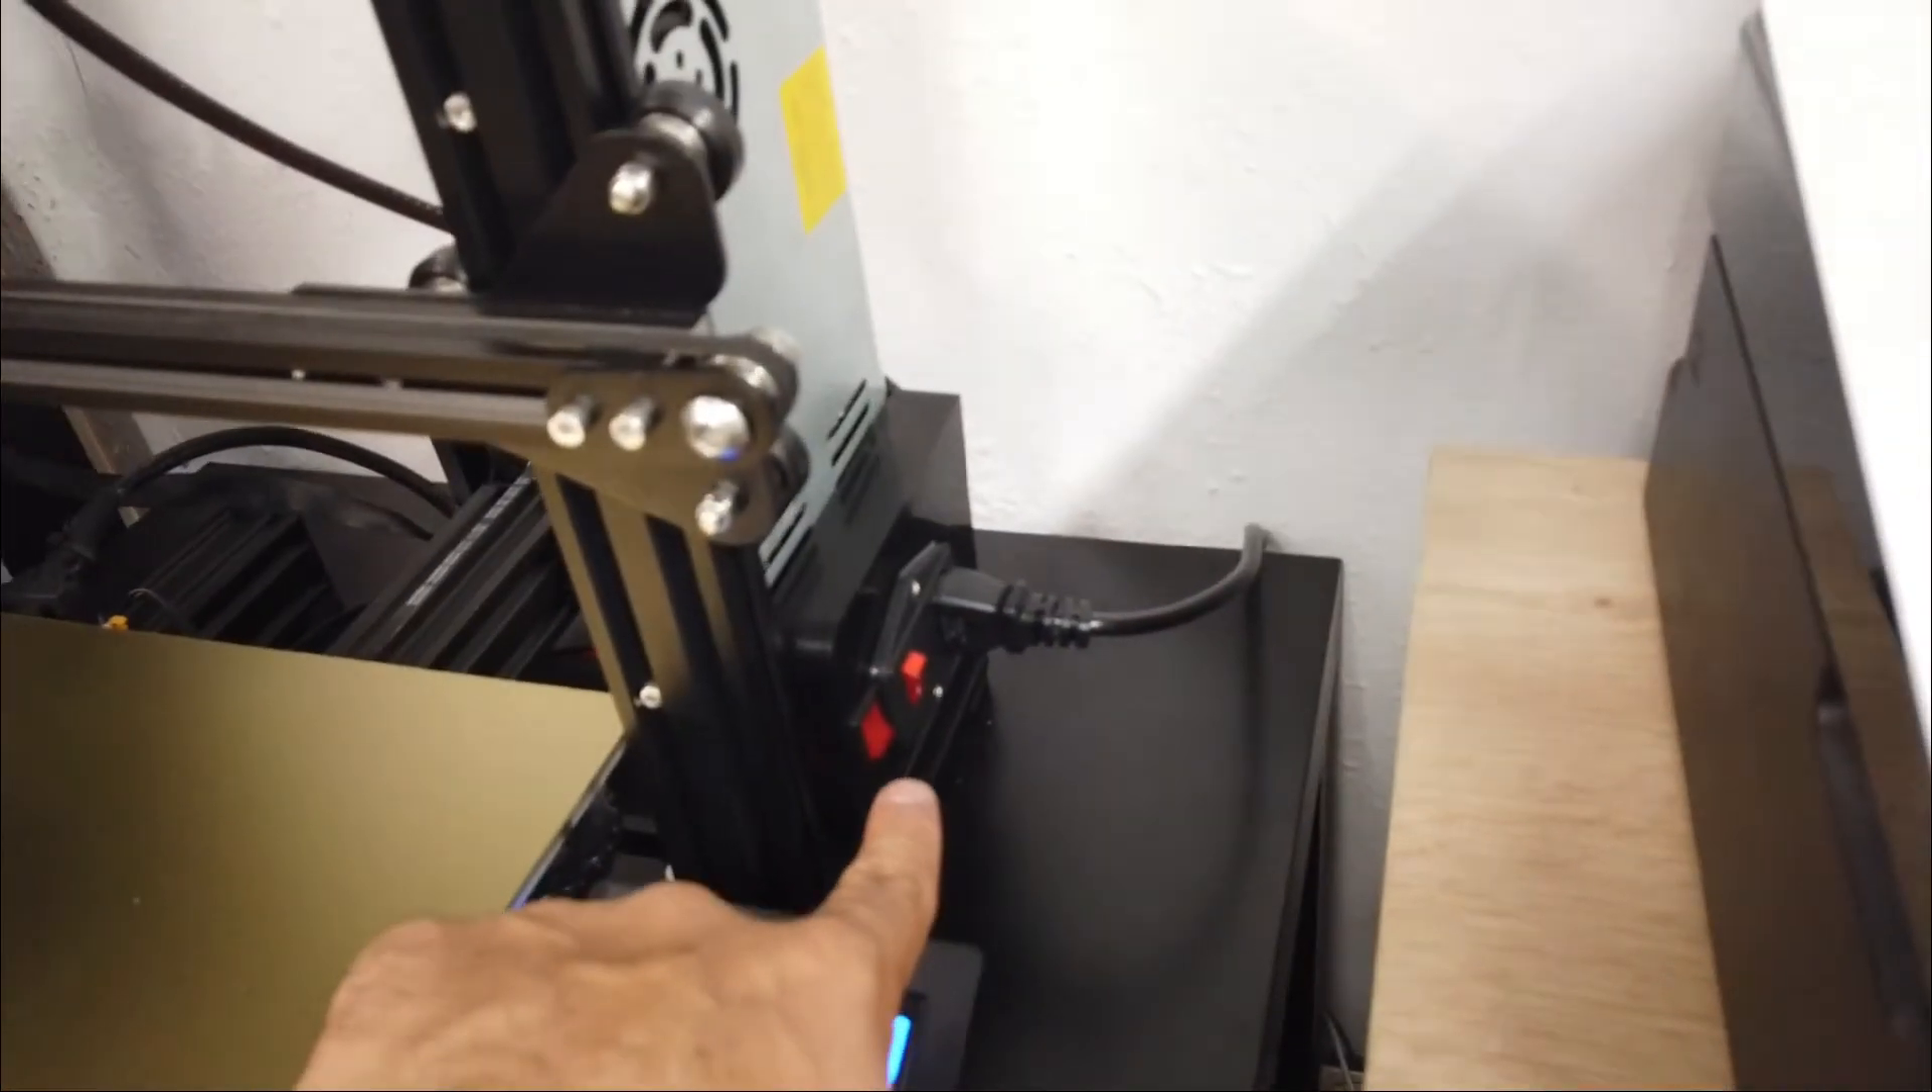The switch as you can see is now installed.